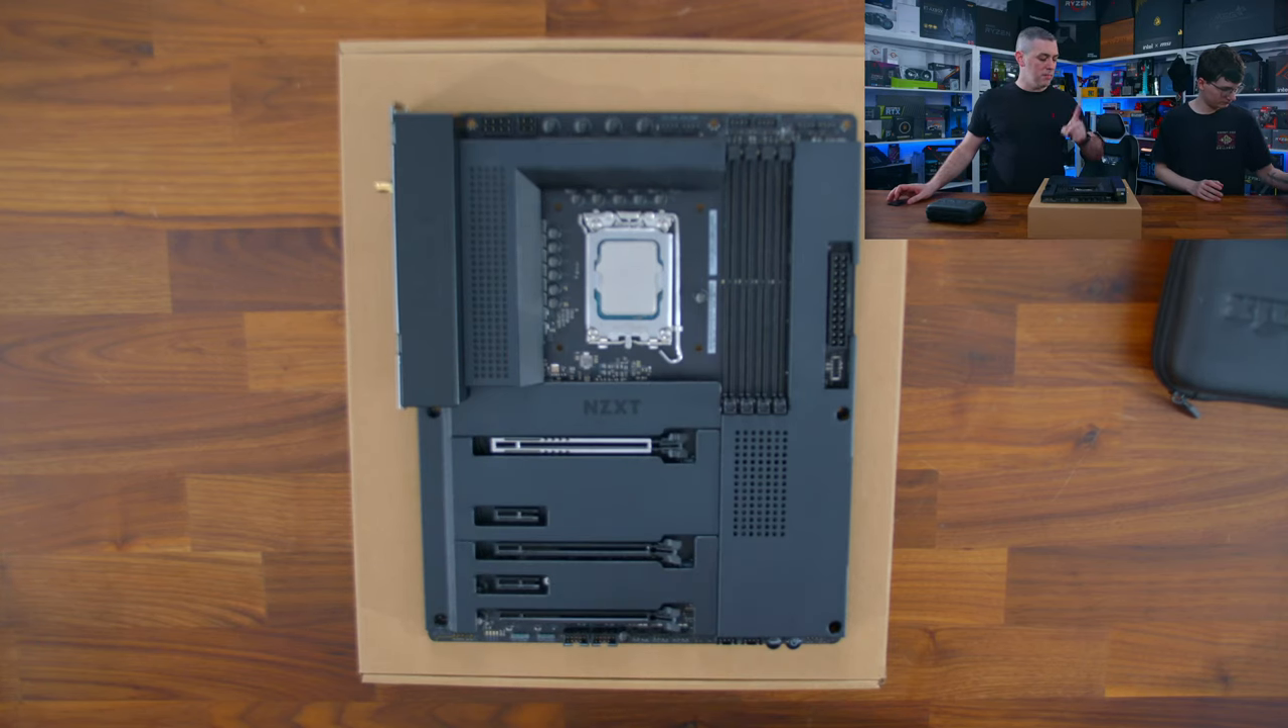That's the CPU in.